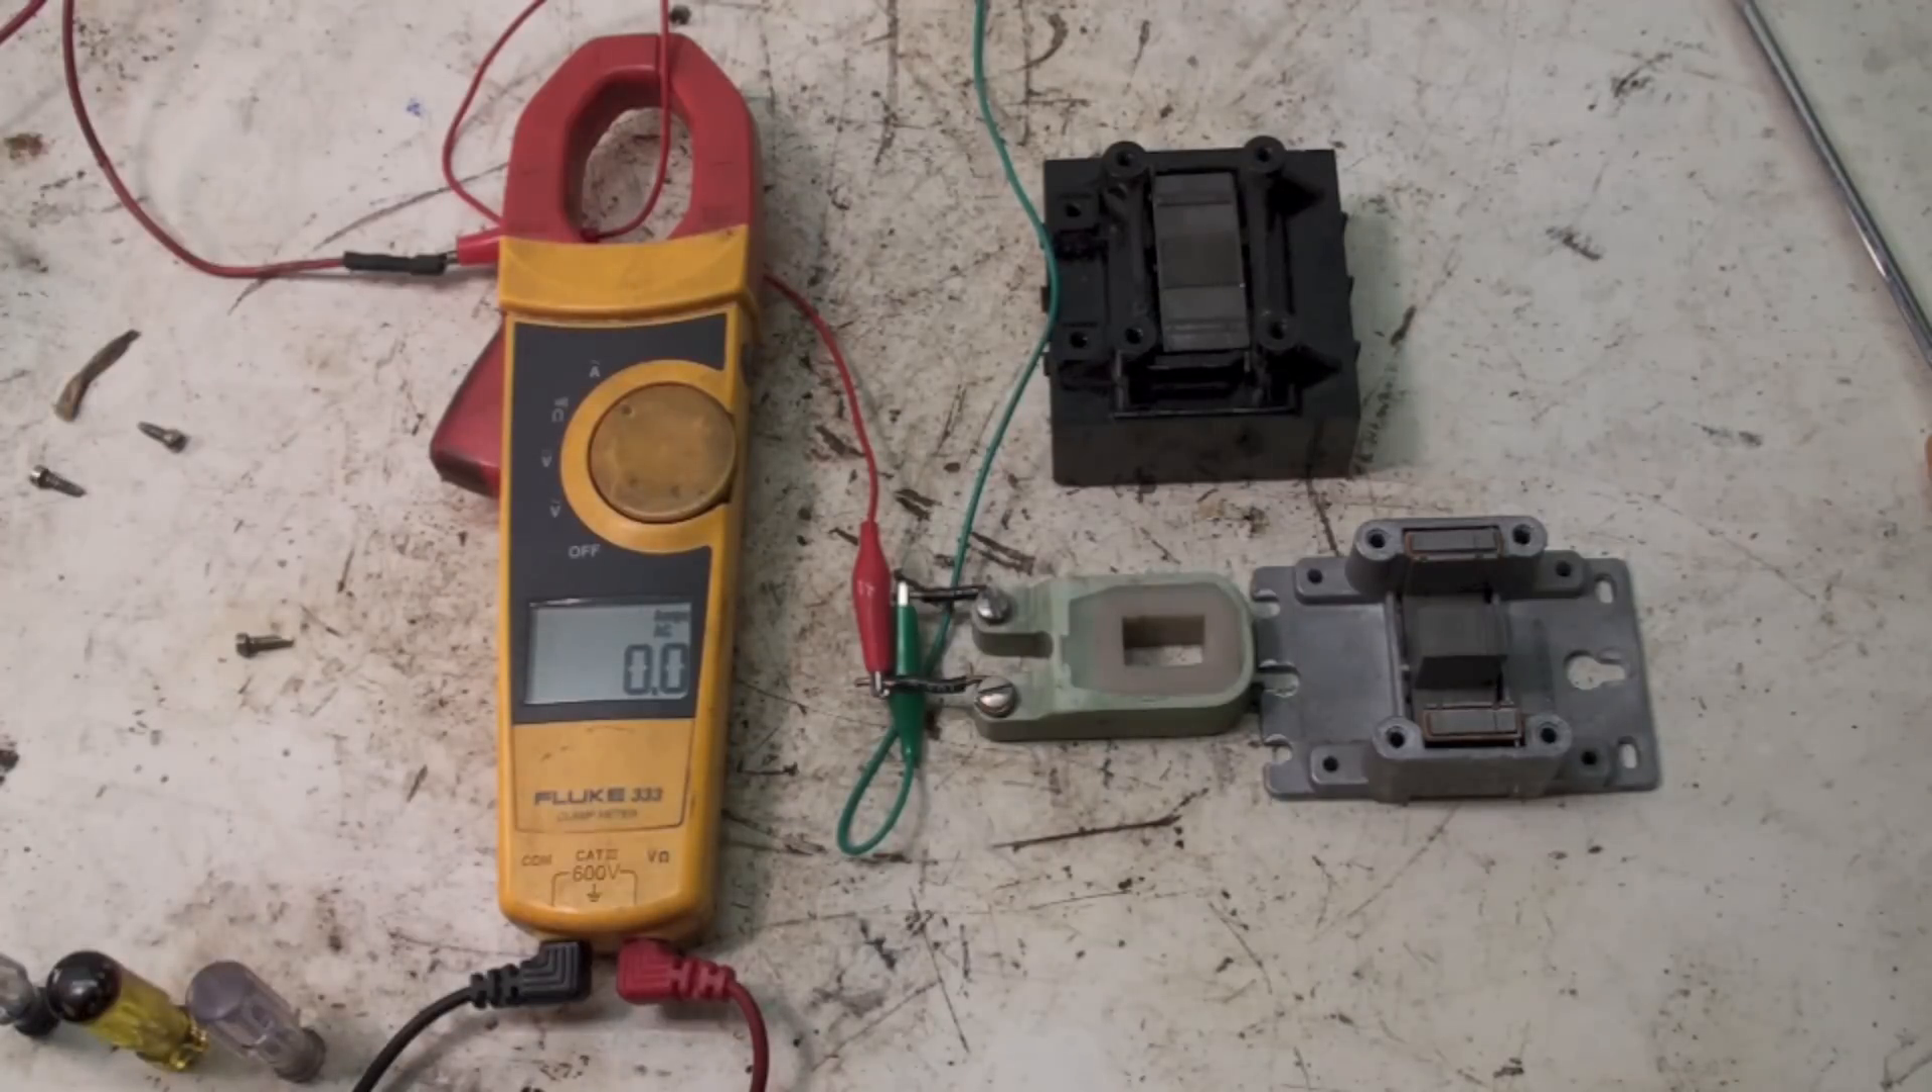Okay now I have taken the core completely or the coil completely off the core.